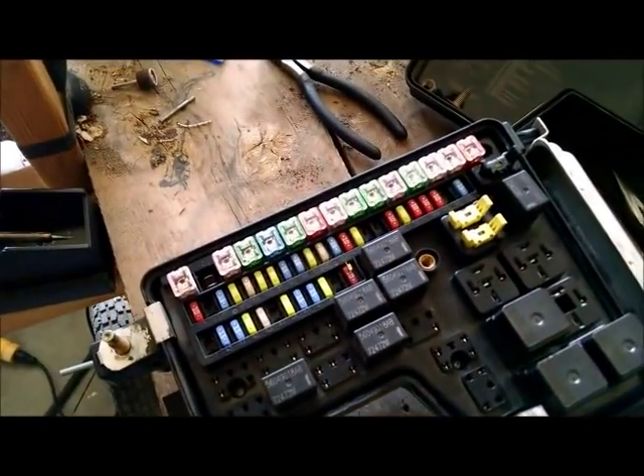Okay so what we've done is we've put all the fuses and relays back in.